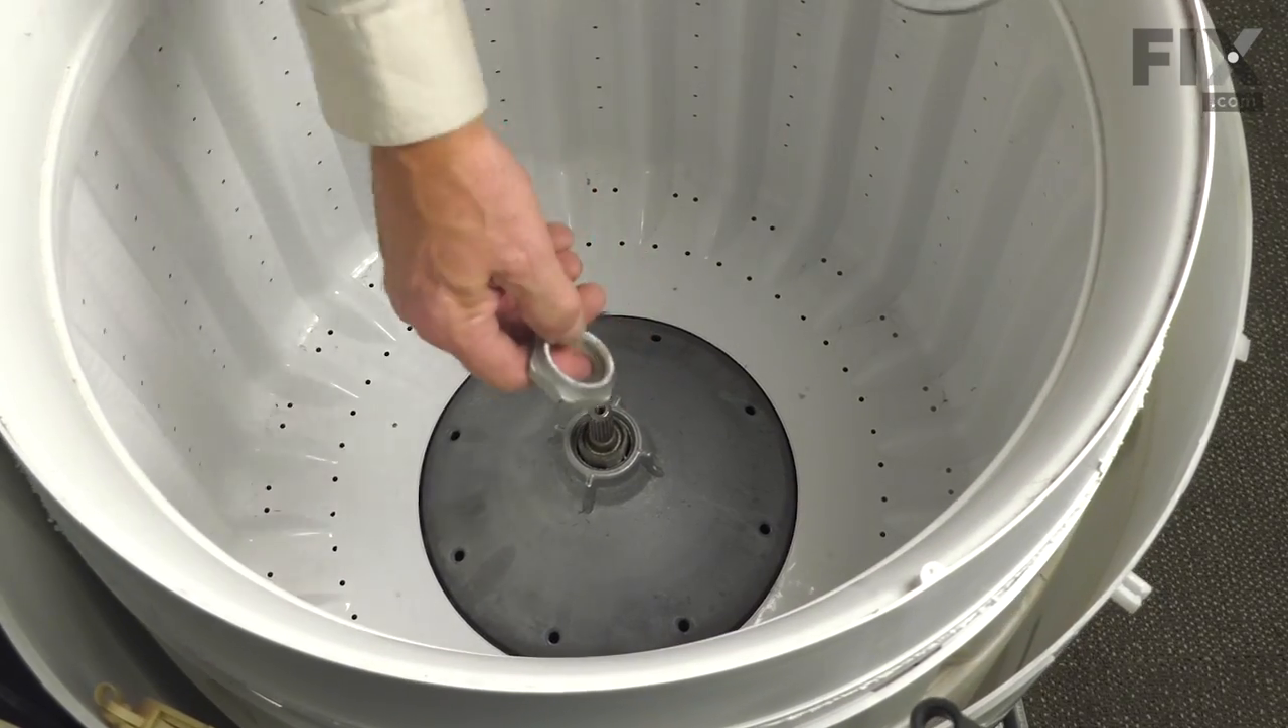Now with the tub nut removed, we can then lift the tub out.